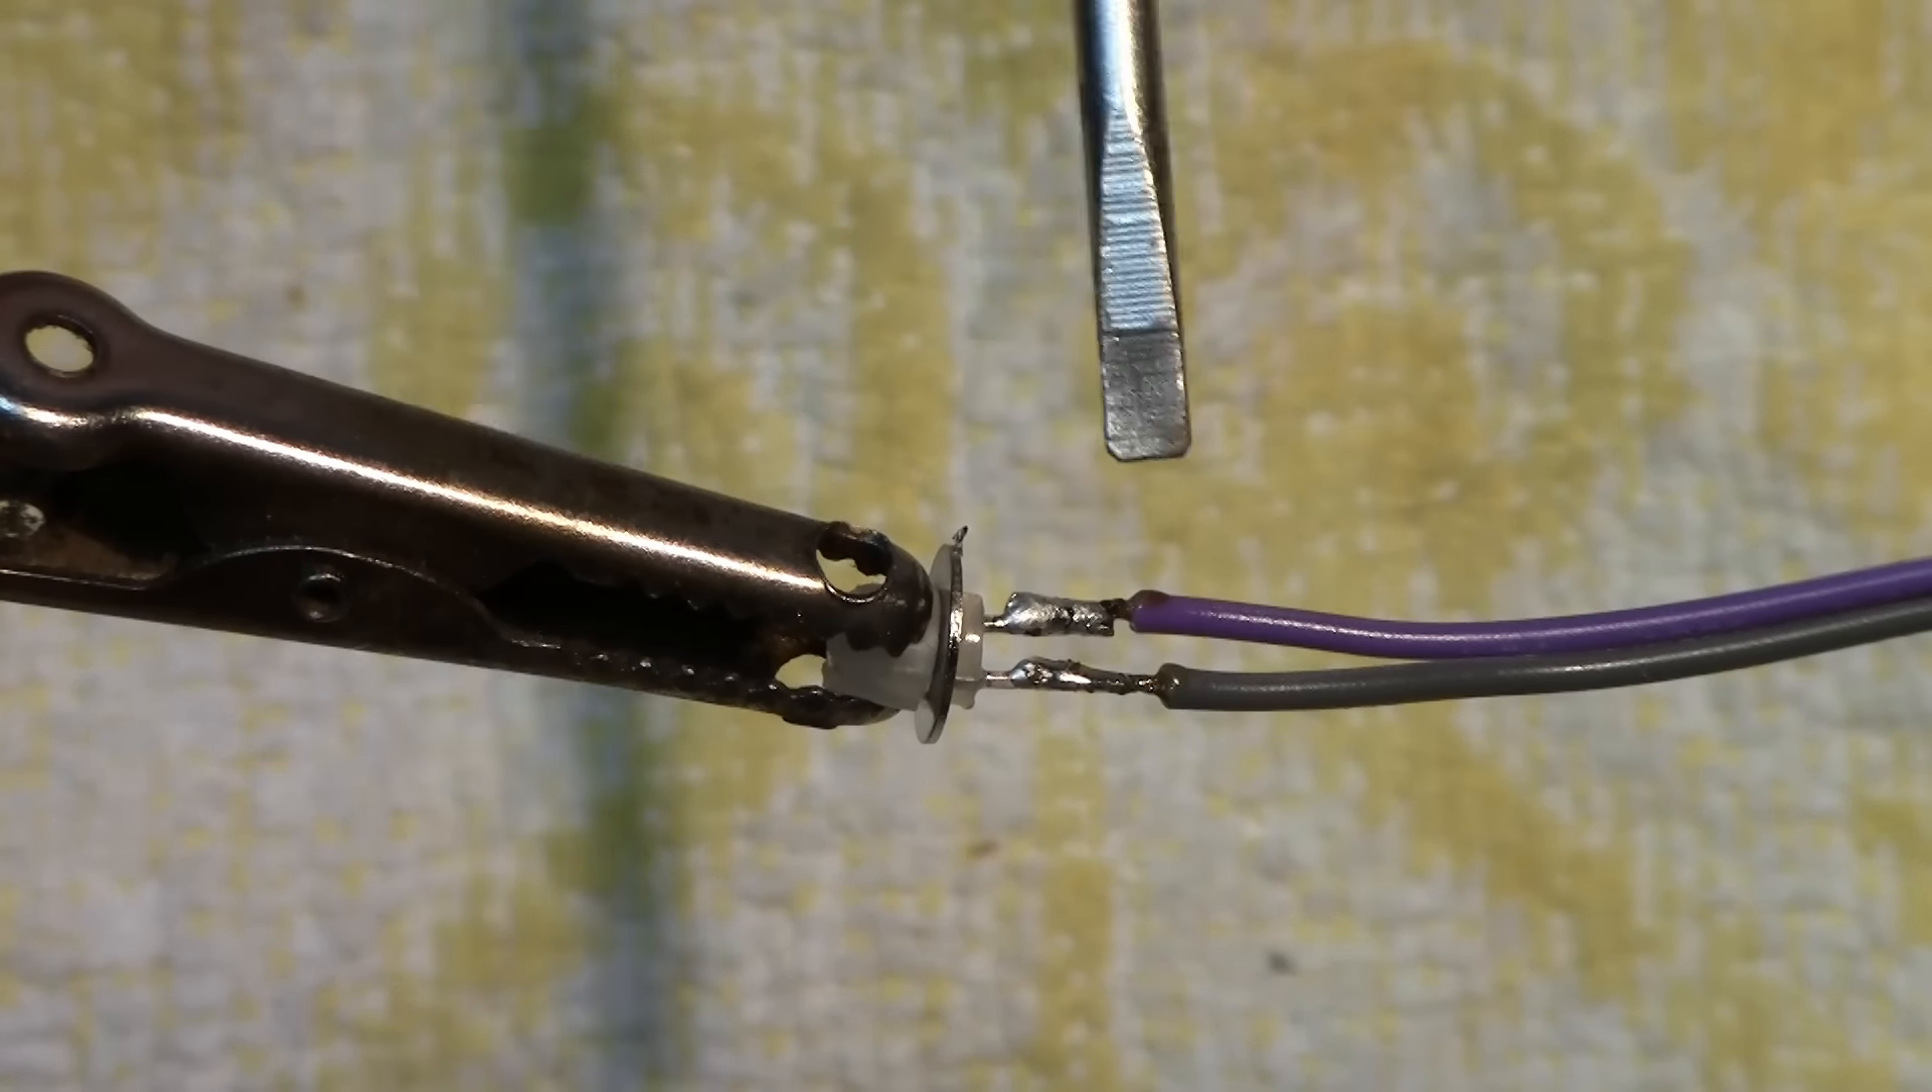Now here you can see that i've soldered my uh twin piece of ribbon cable uh onto the led a bit closer up and i've cut the legs off like i said.